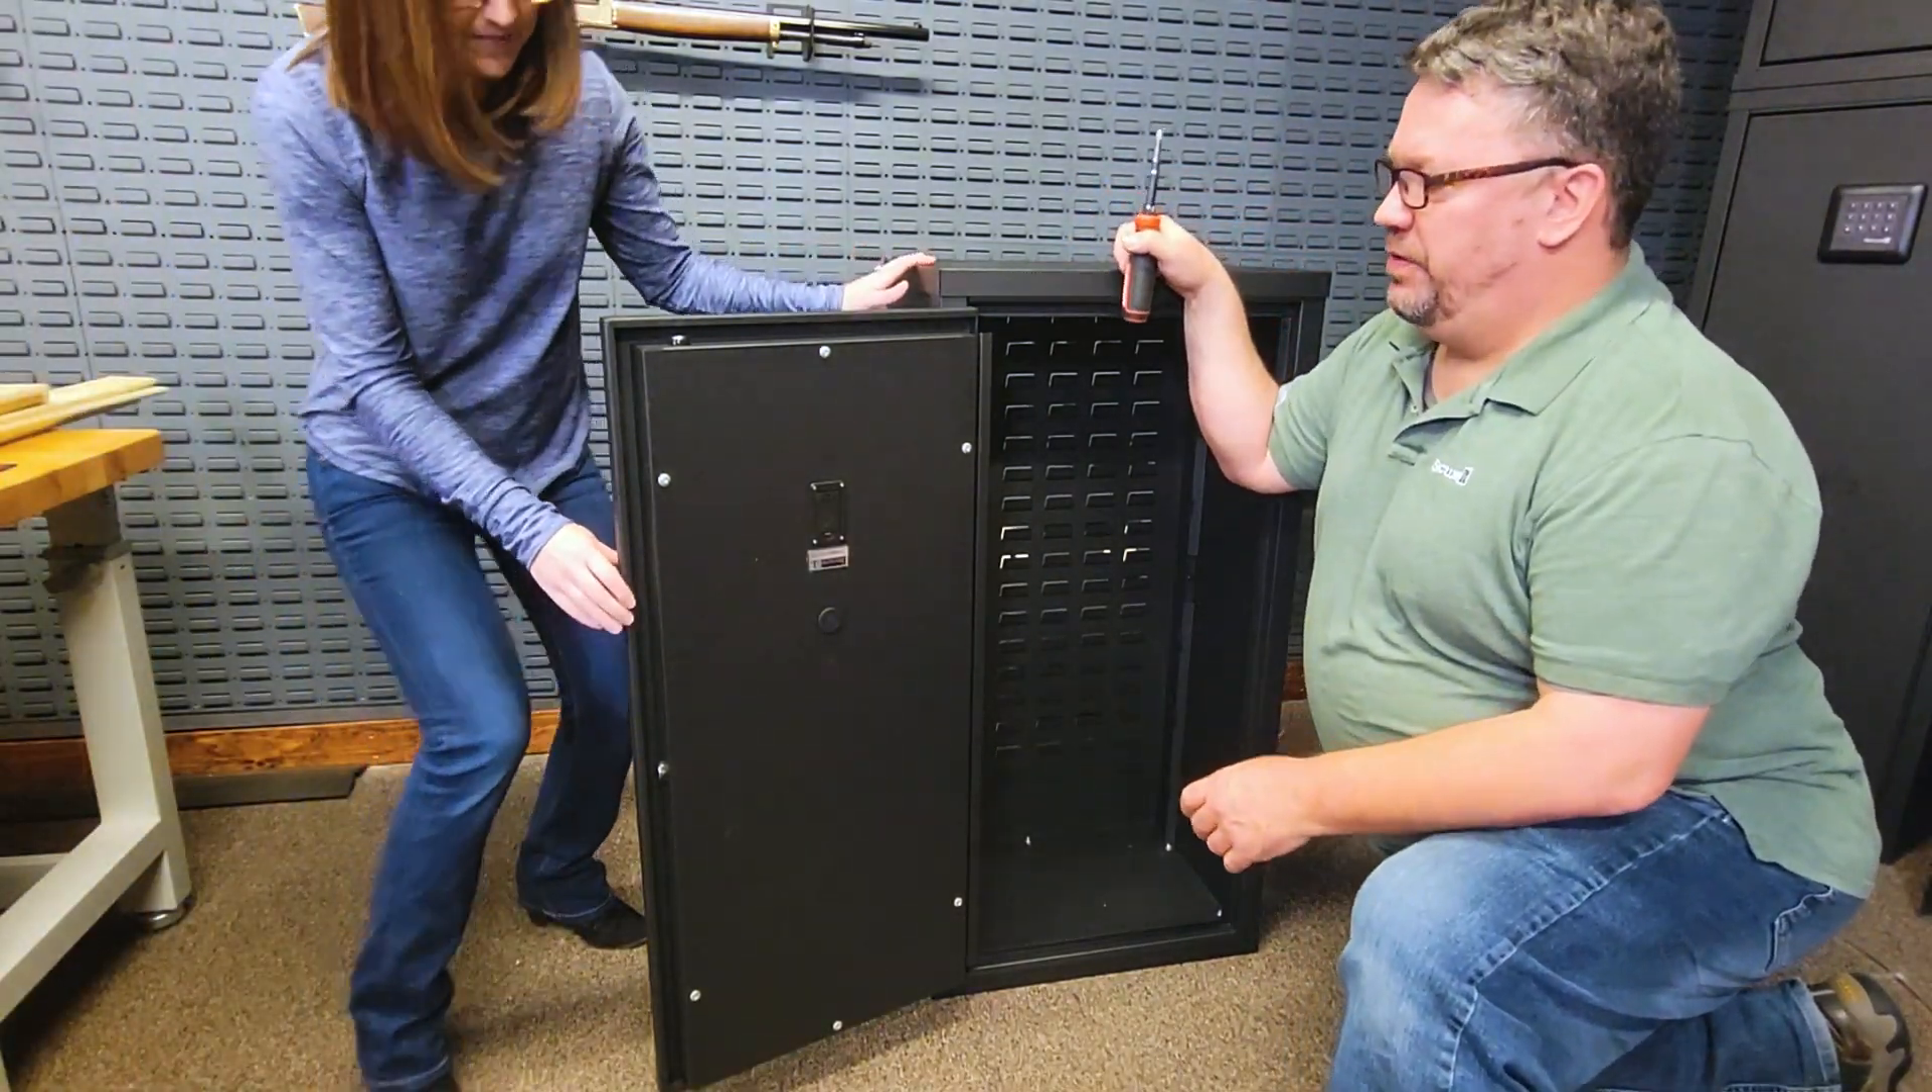Now that the safe is assembled, we'll work on flipping the door components.